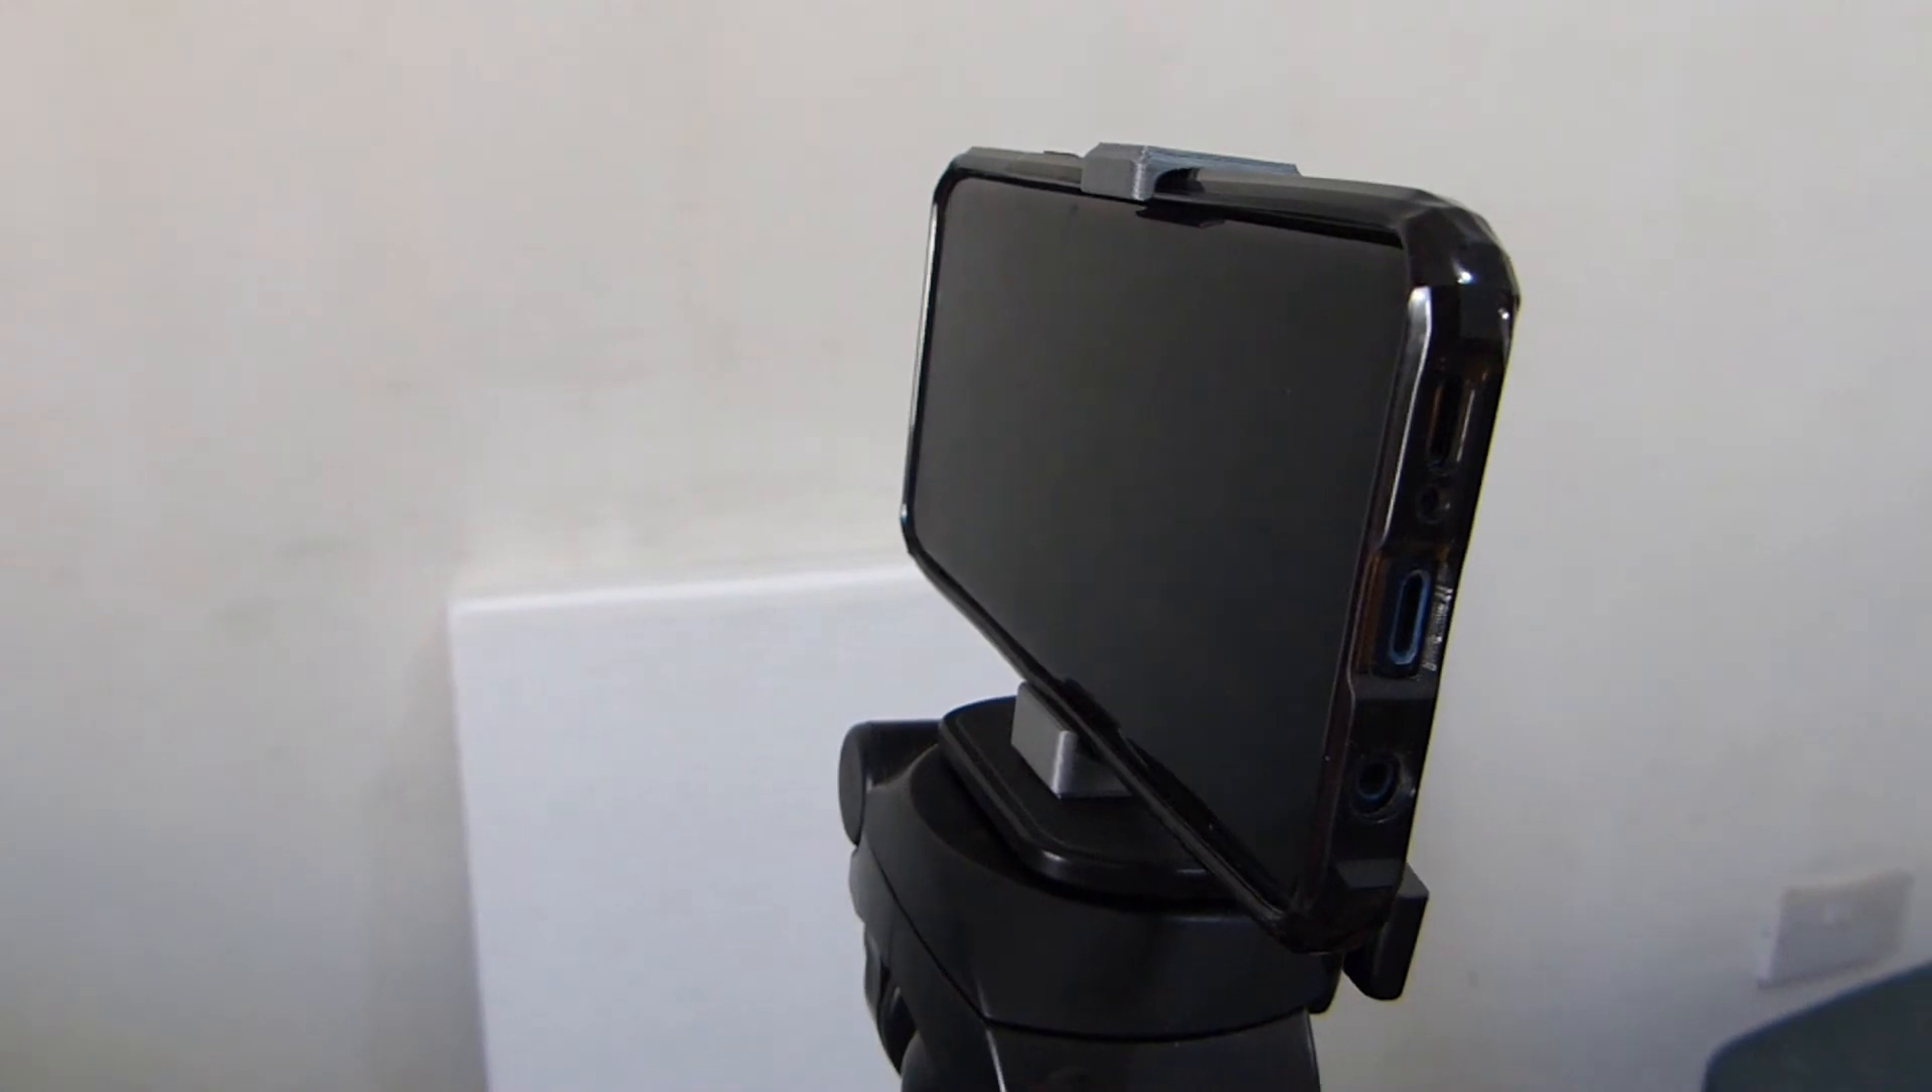And there you have it, a fully assembled, easy to make, 3D printed tripod mount.